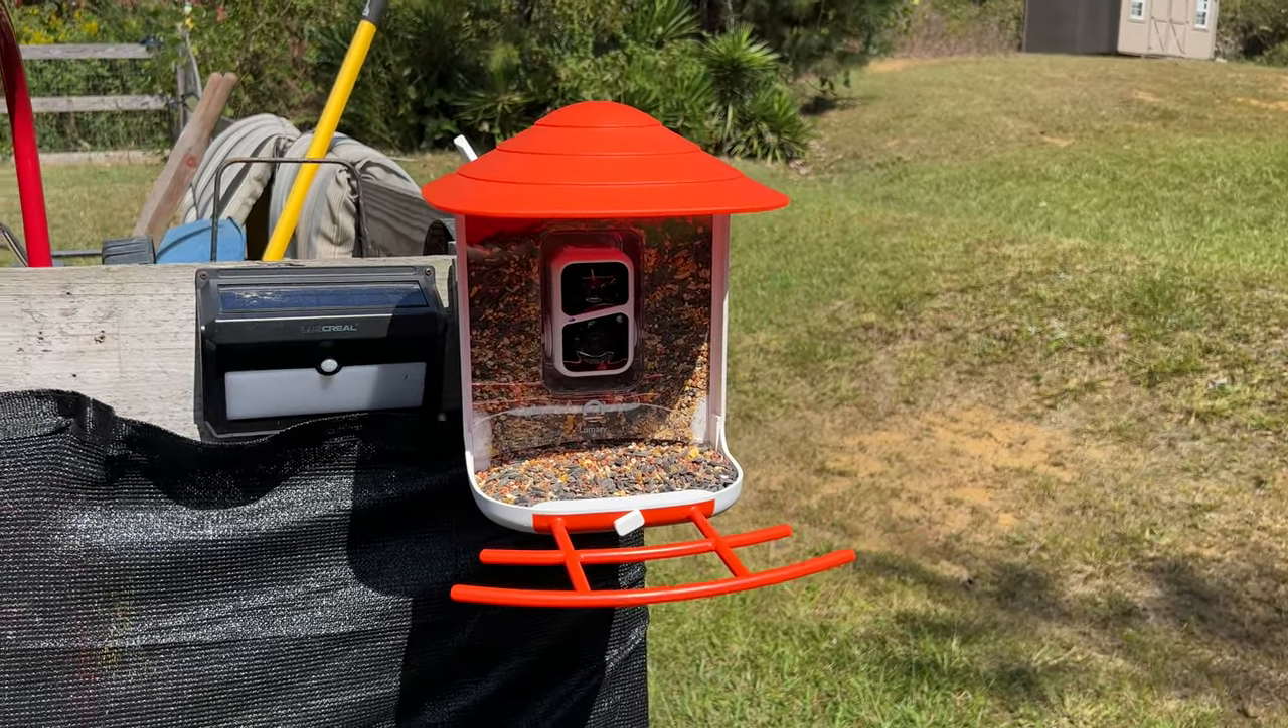There we have it our lumary bird feeder is set up and installed.